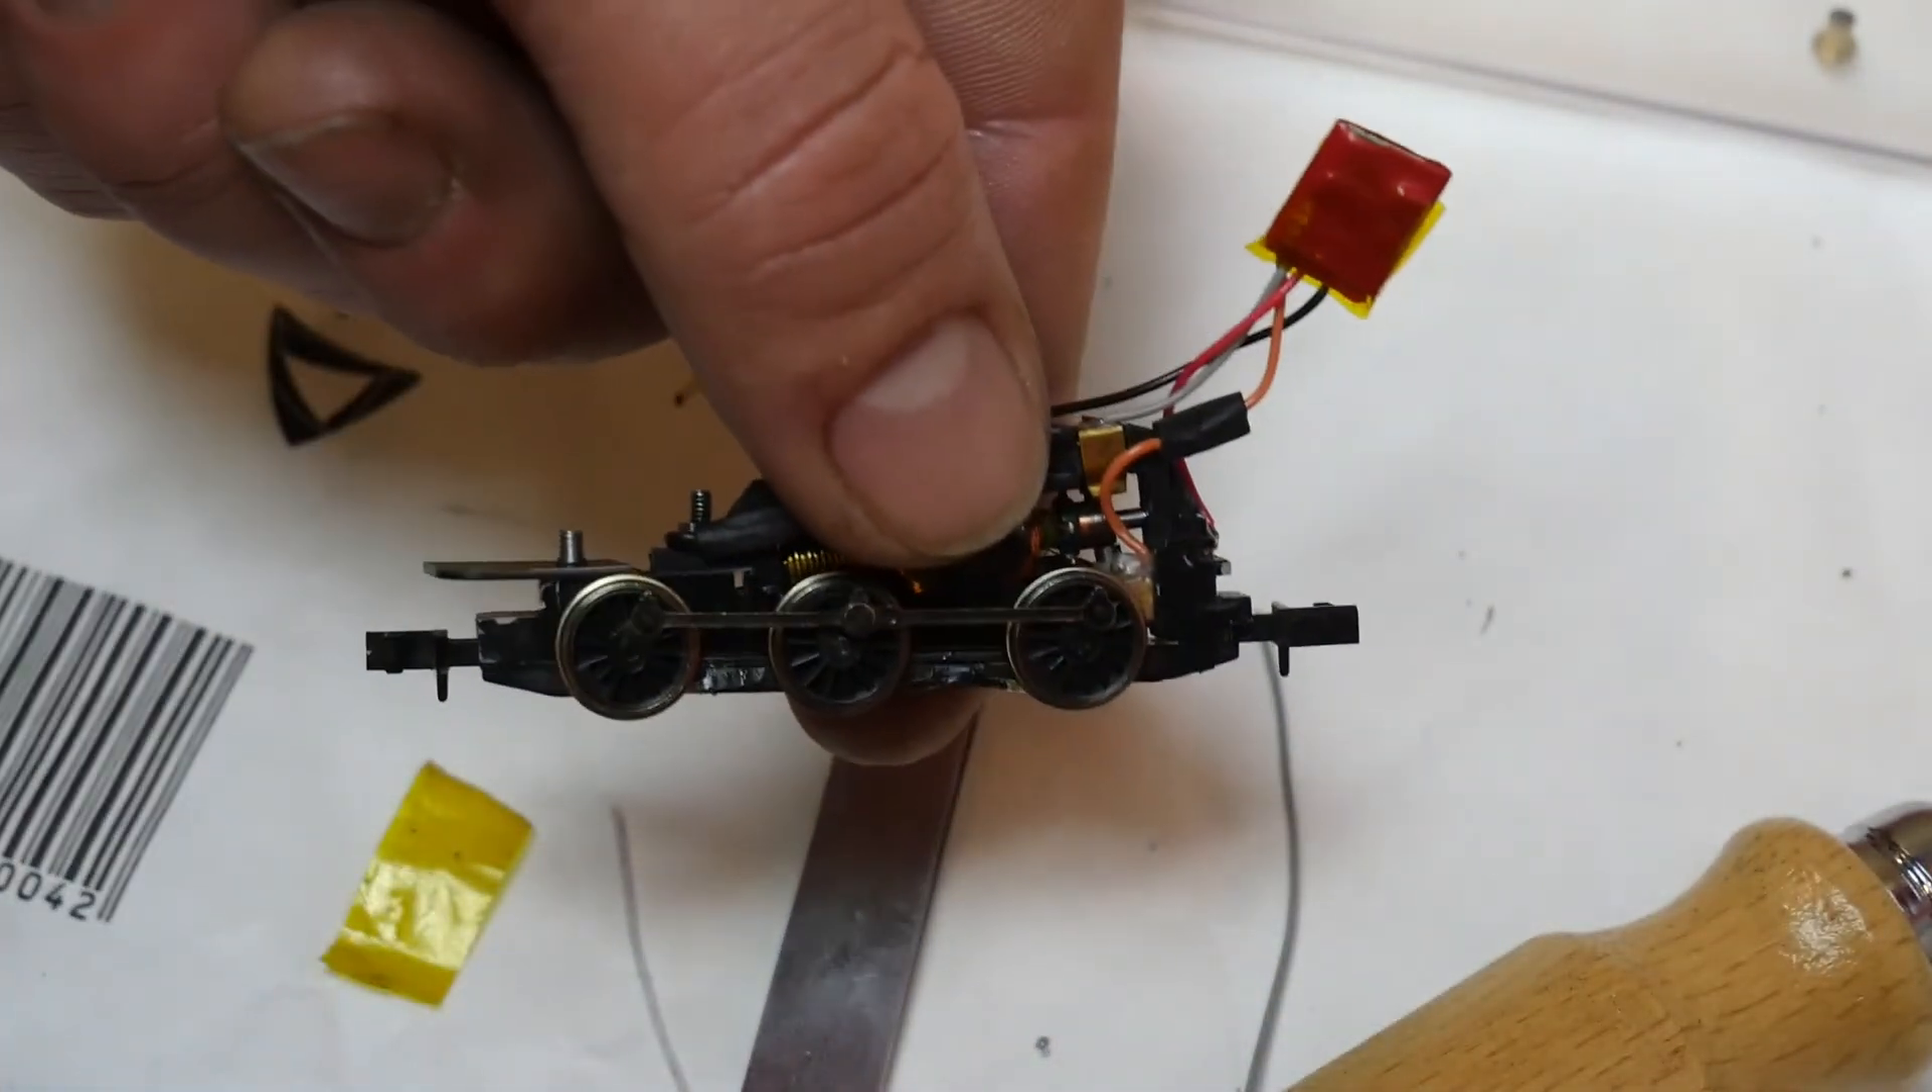So I've got everything reassembled now apart from putting the body shell back on and what I'm going to do is put it on the test track first to see if it runs before I put the body back on.